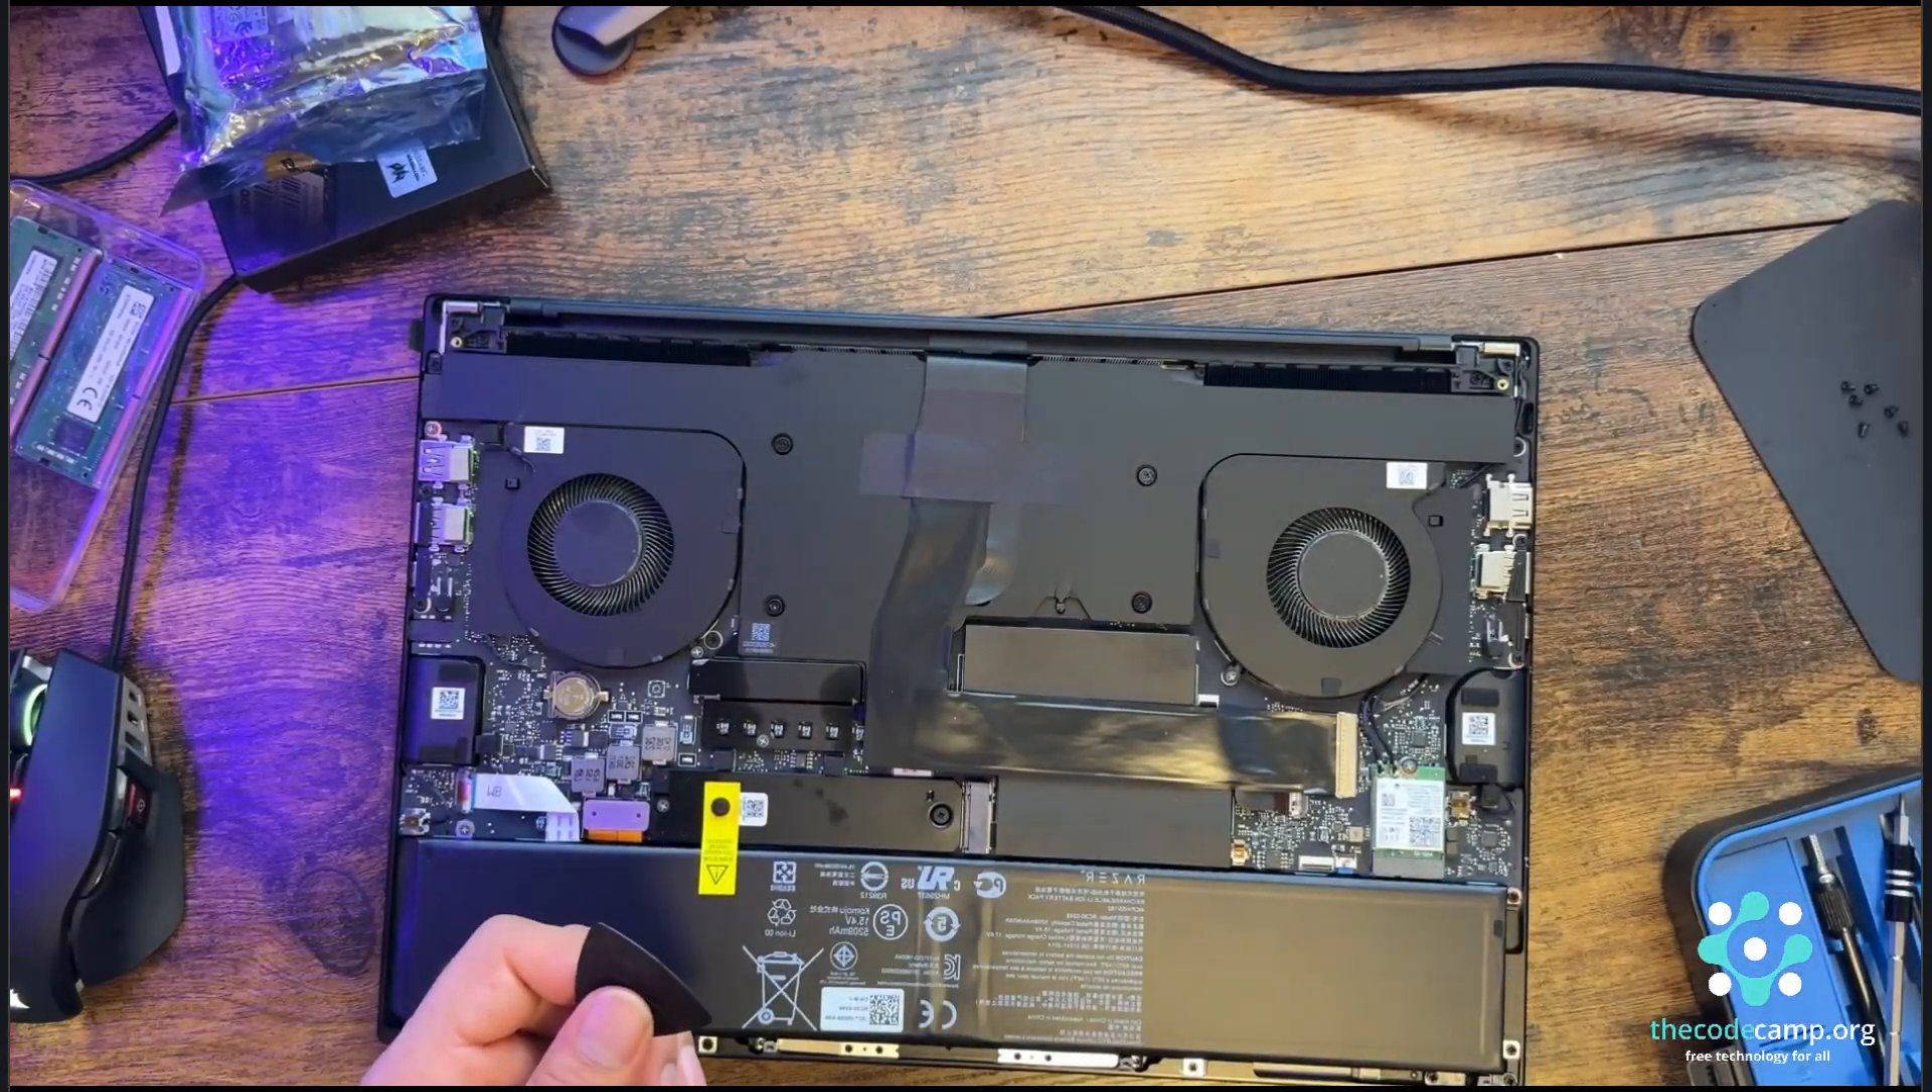Now we have removed the bottom case.